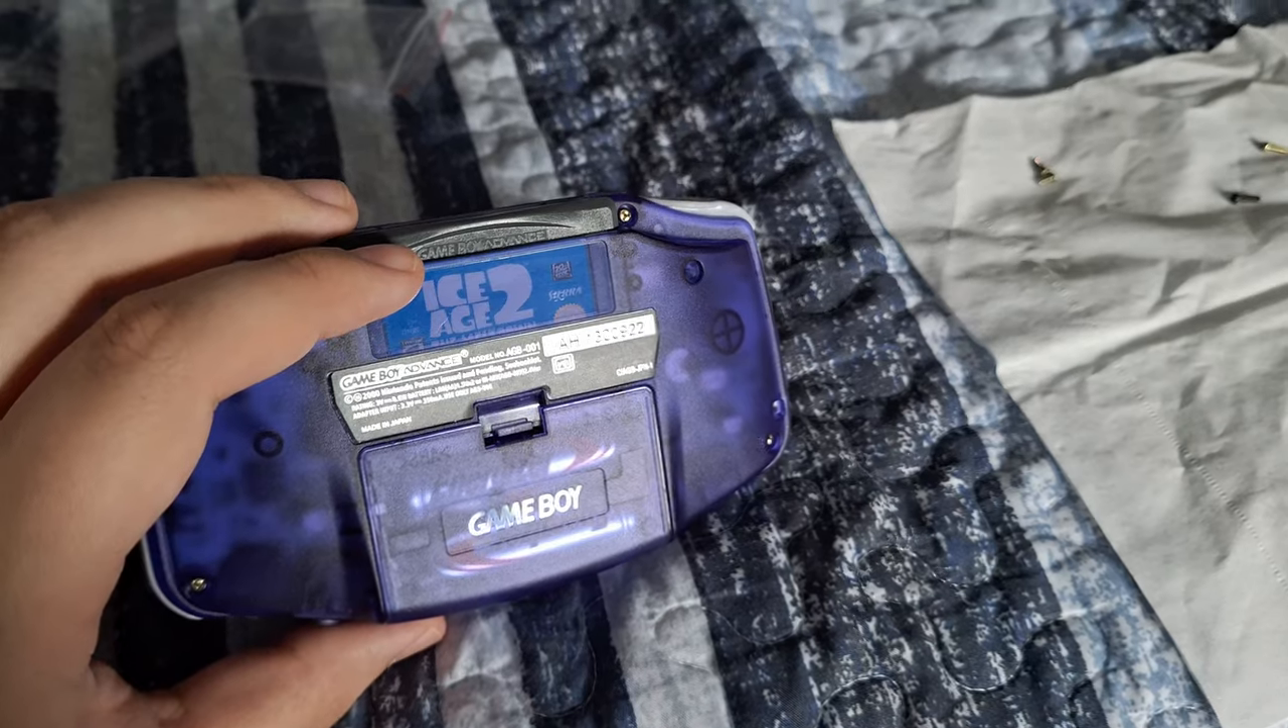So we have the sticker on i just put two new batteries inside and put the battery cover on.